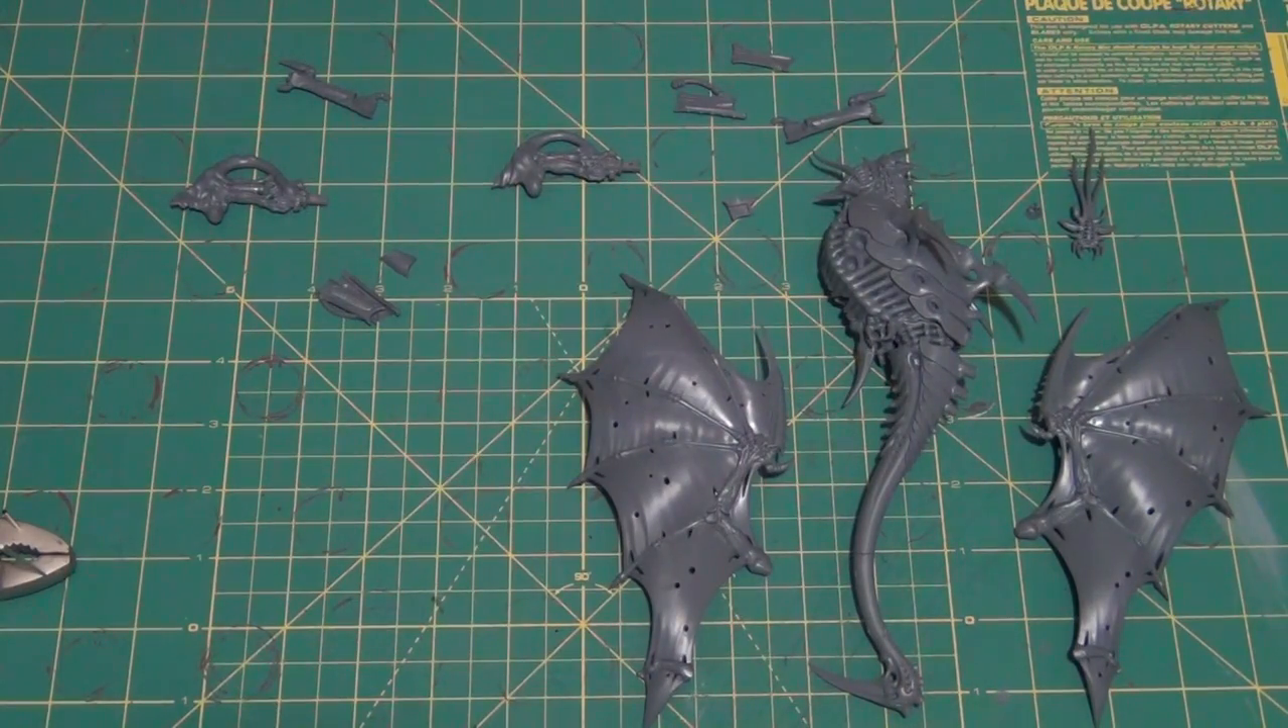All right so I have my sub assemblies here including just the wings that are separated right now.